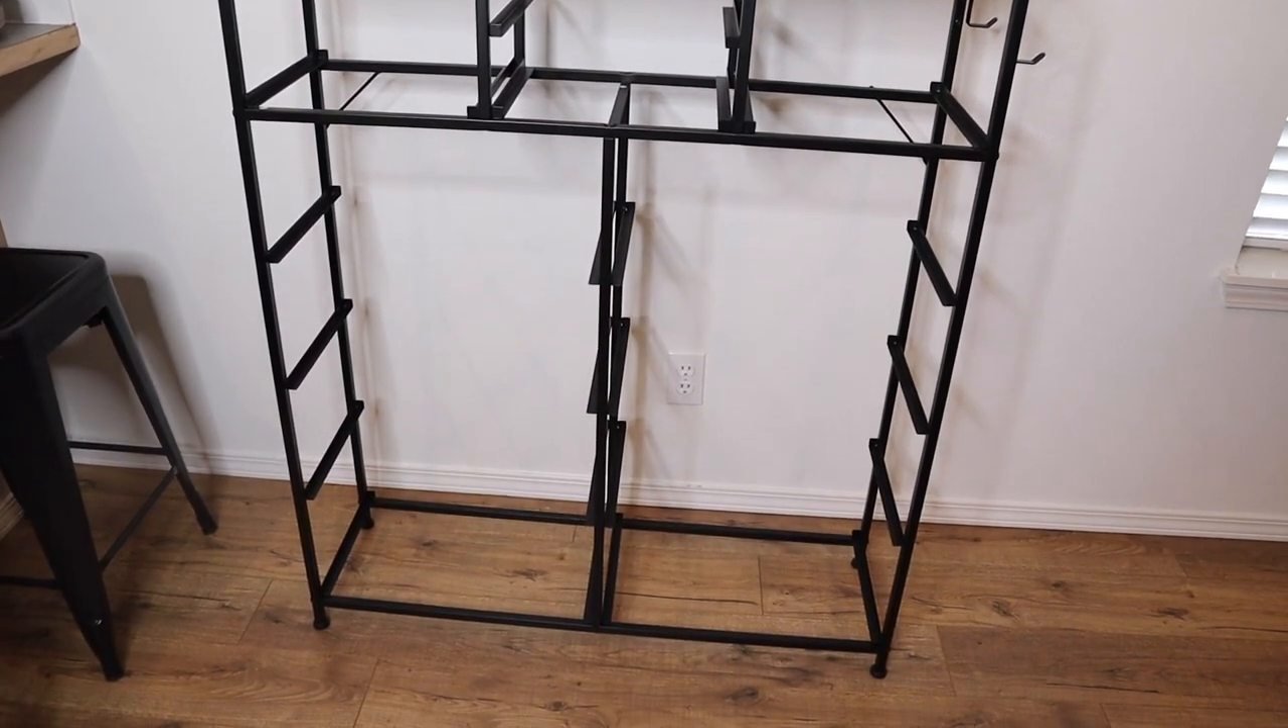We just got the frame completely set up.